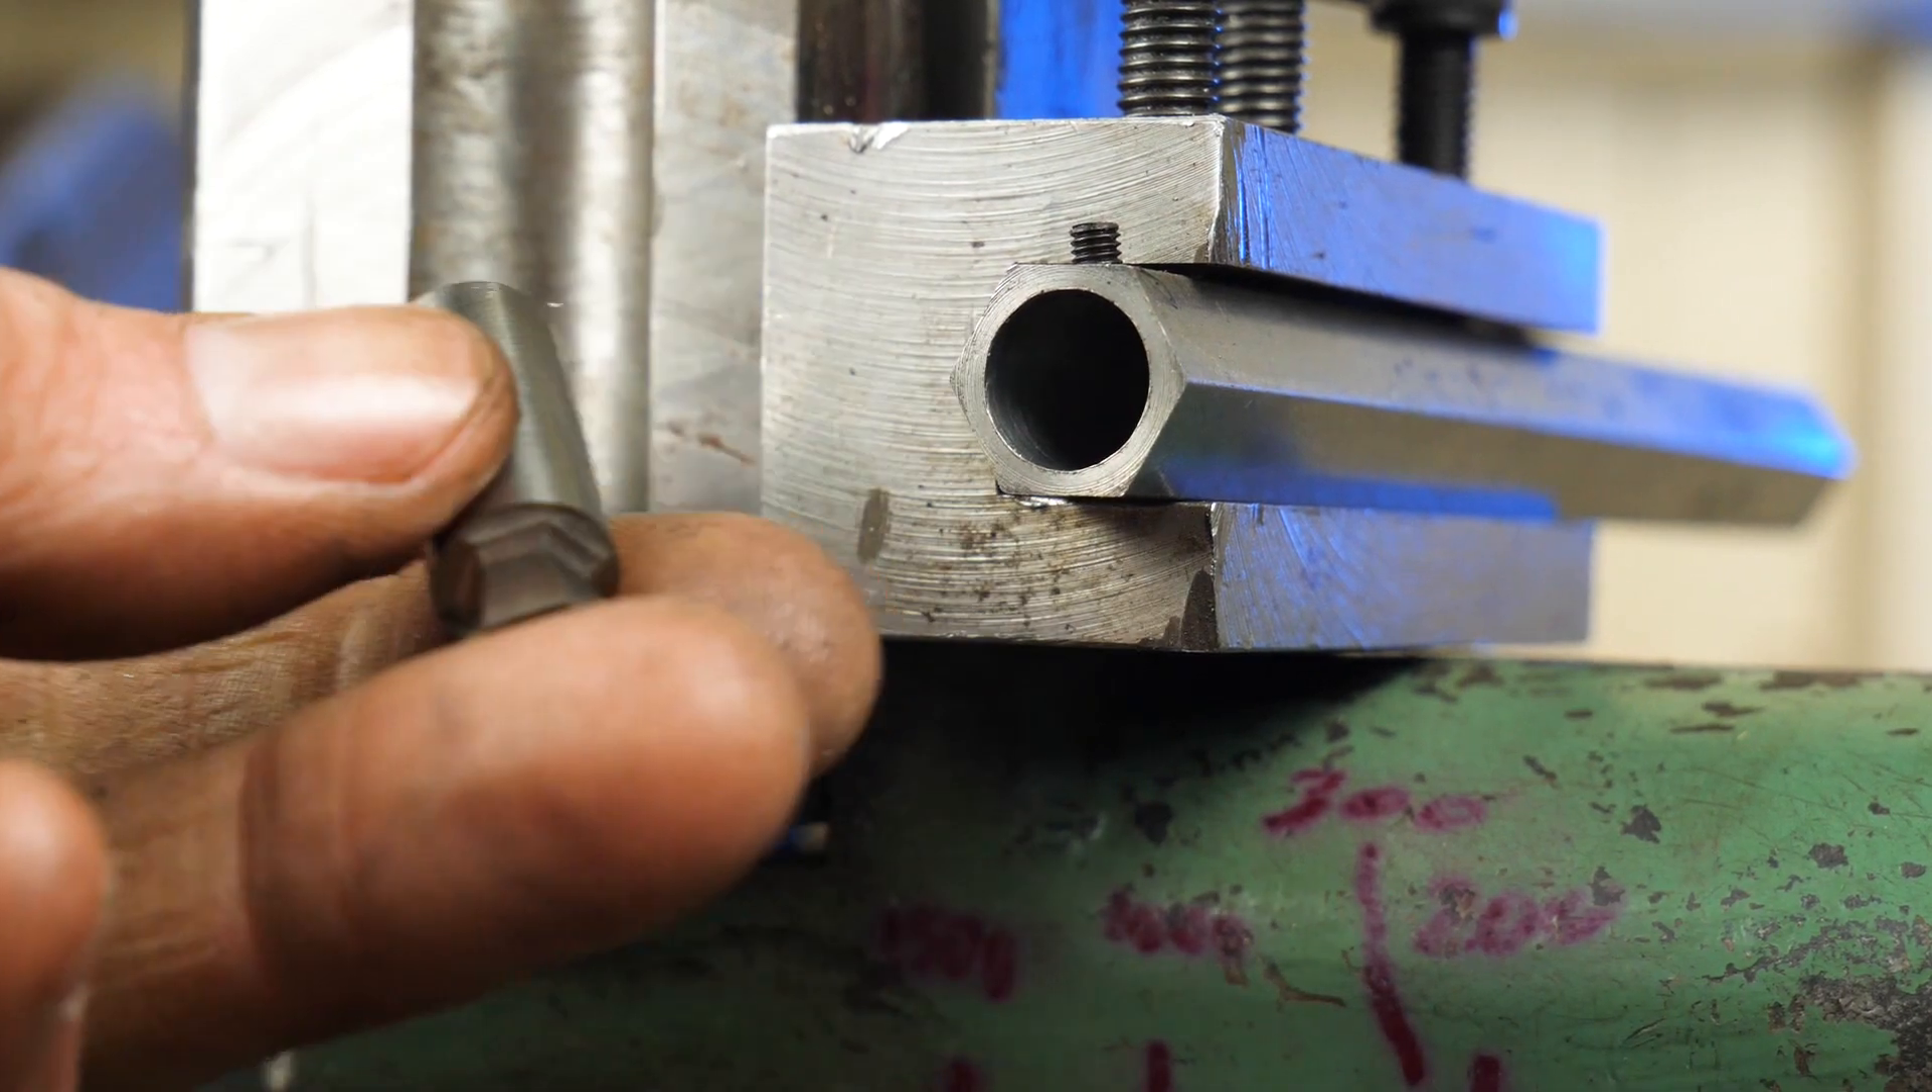This fits nicely in my tool post. Ideally I'd have a thicker wall left on here.